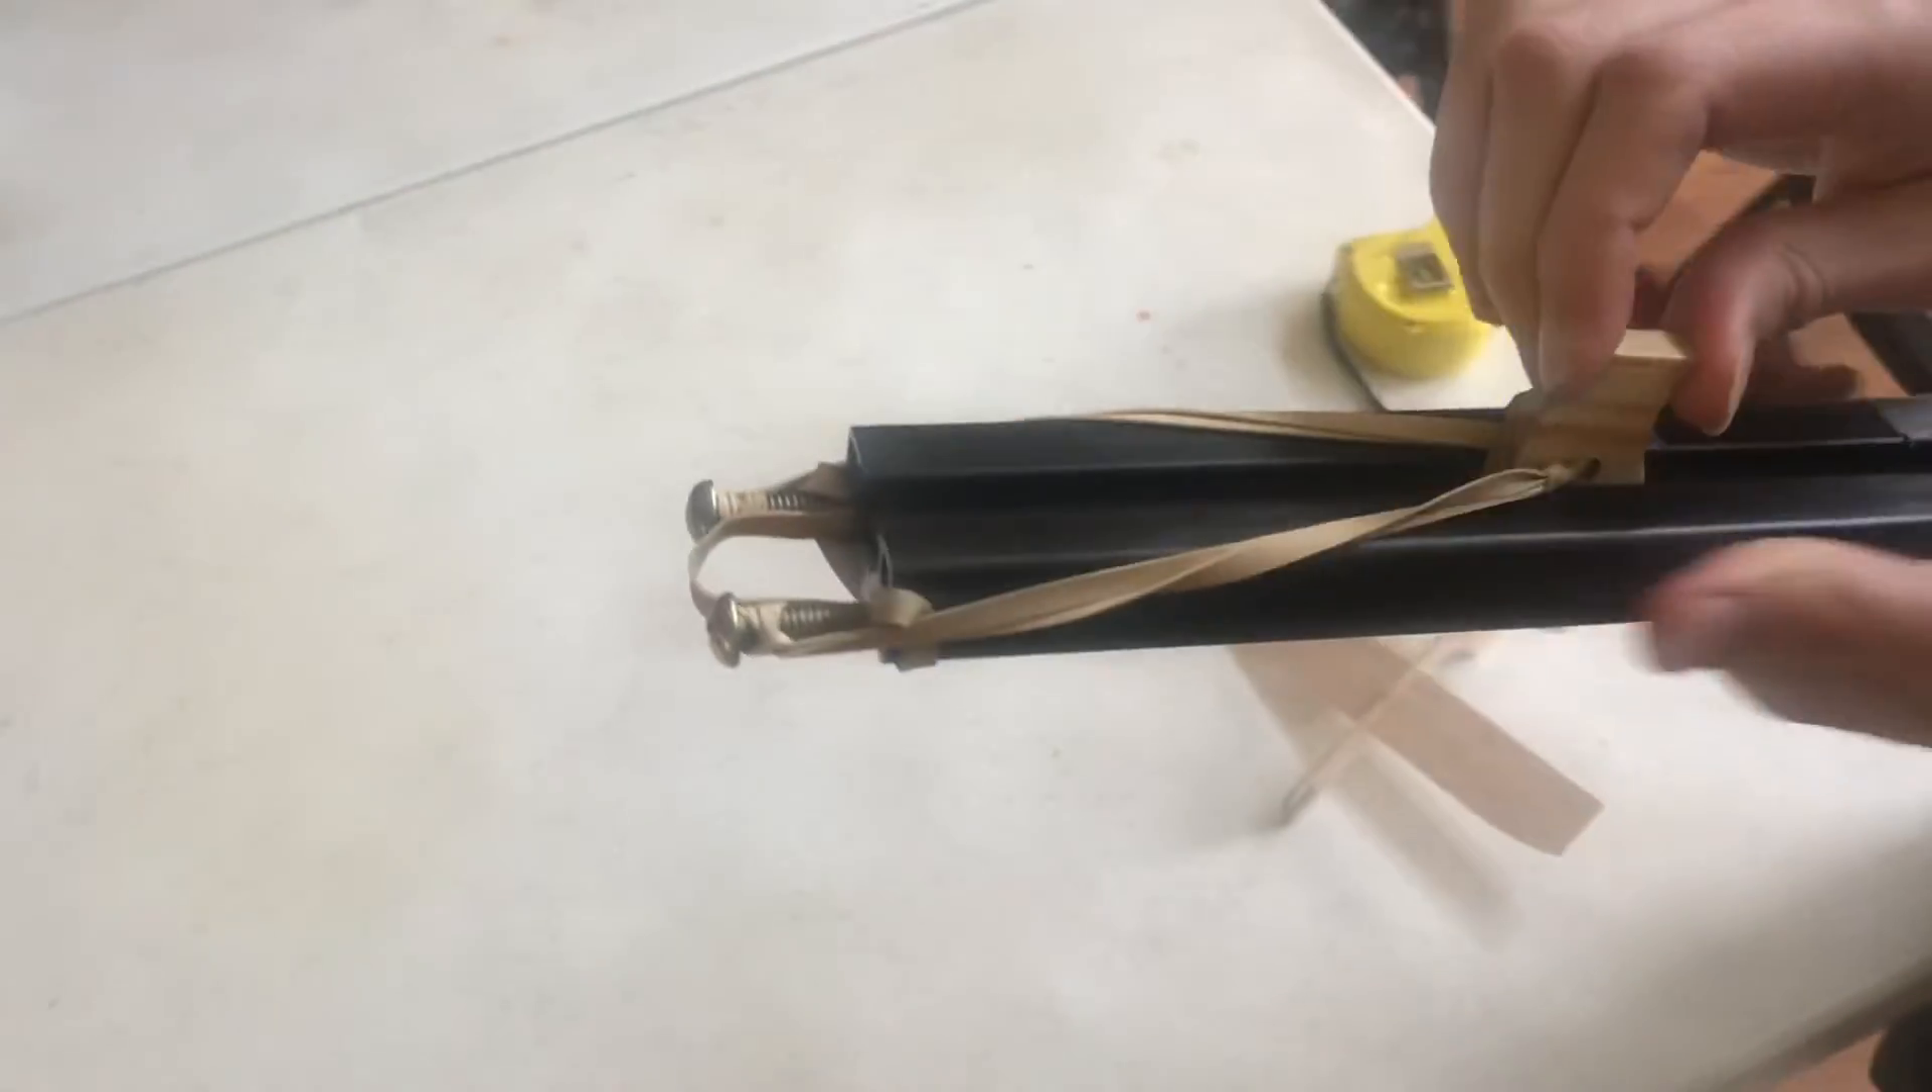And you can see I just kind of attached the rubber bands to these bolts and stuck them in with rubber bands so that they stick around.